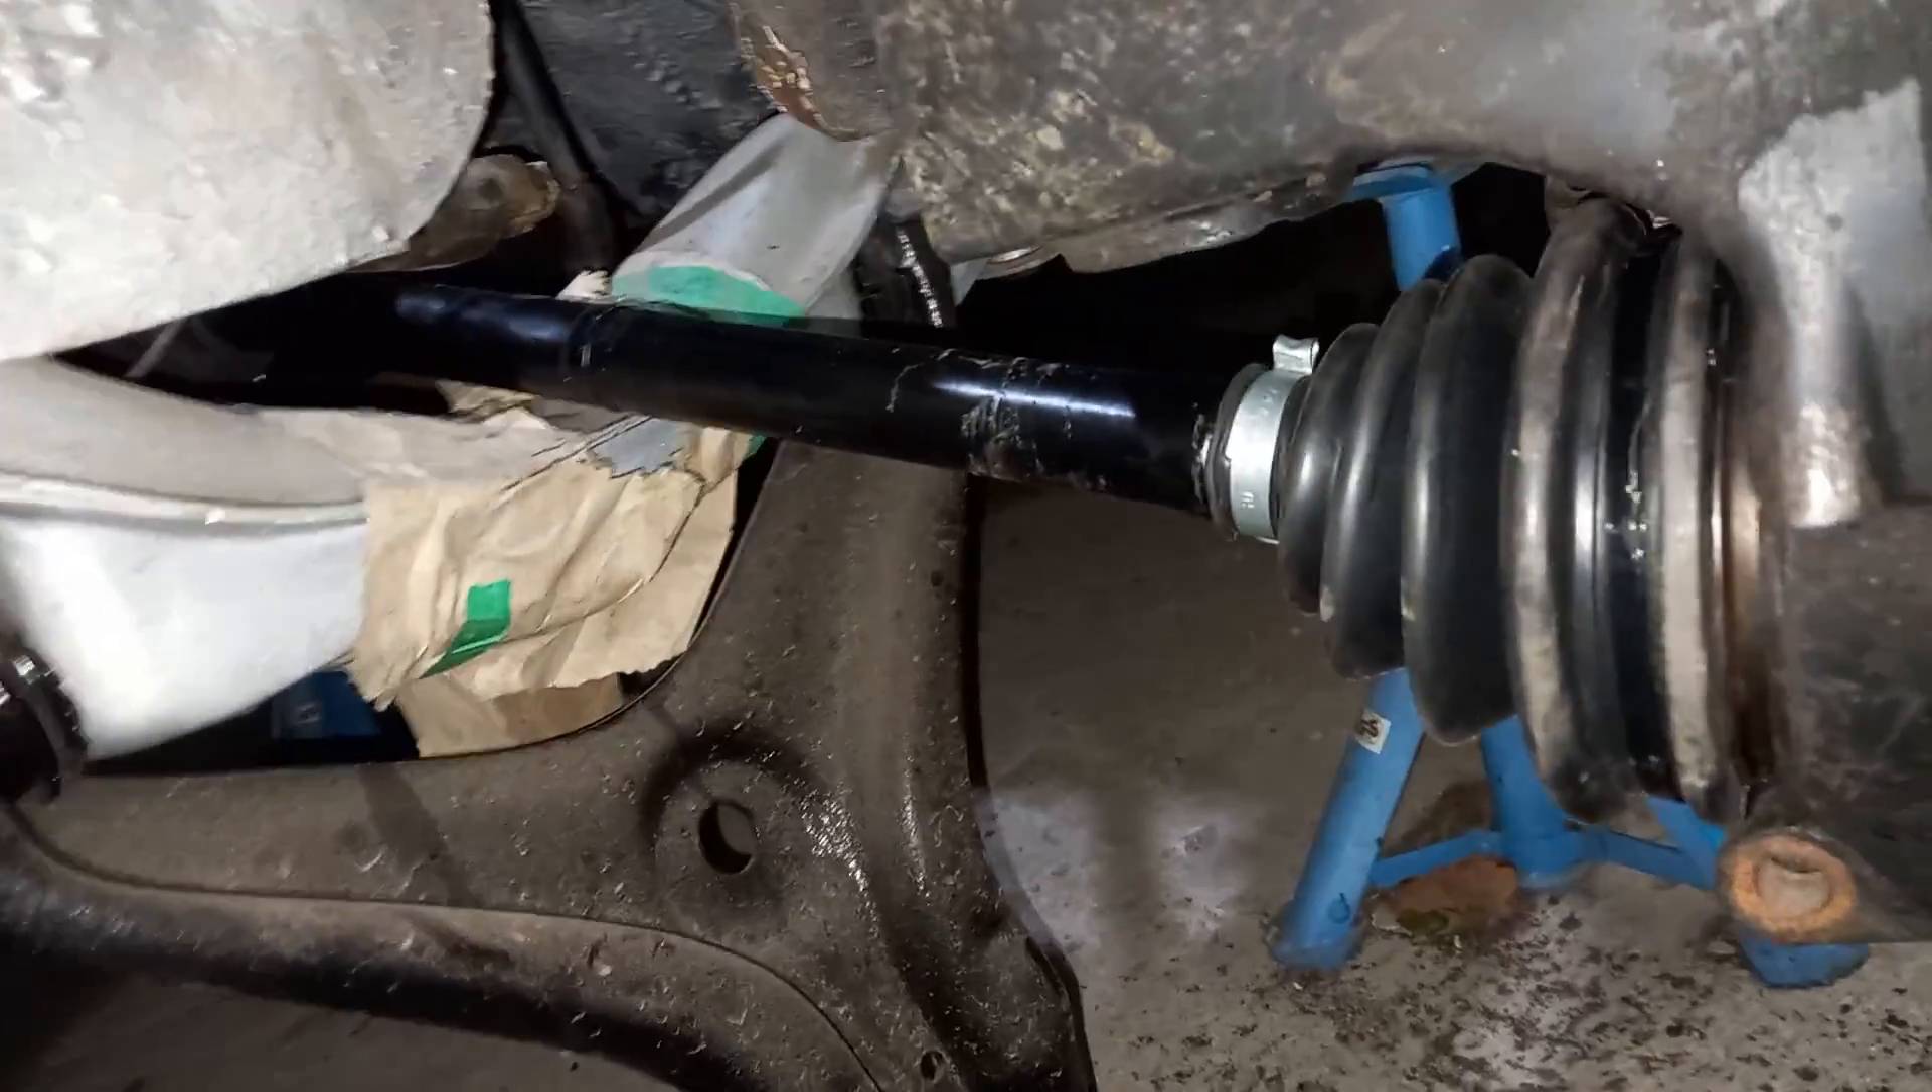E as homocinéticas já colocamos aí no carro.